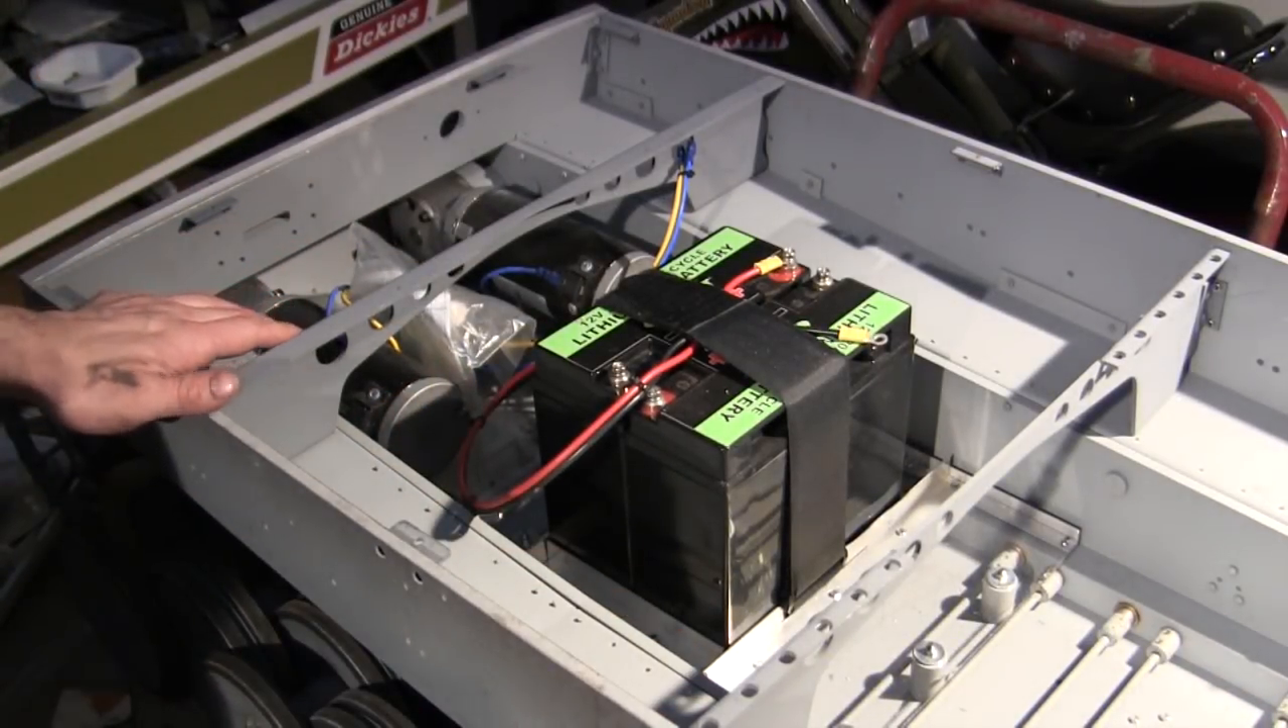And here are the bulkheads now mounted to the model.